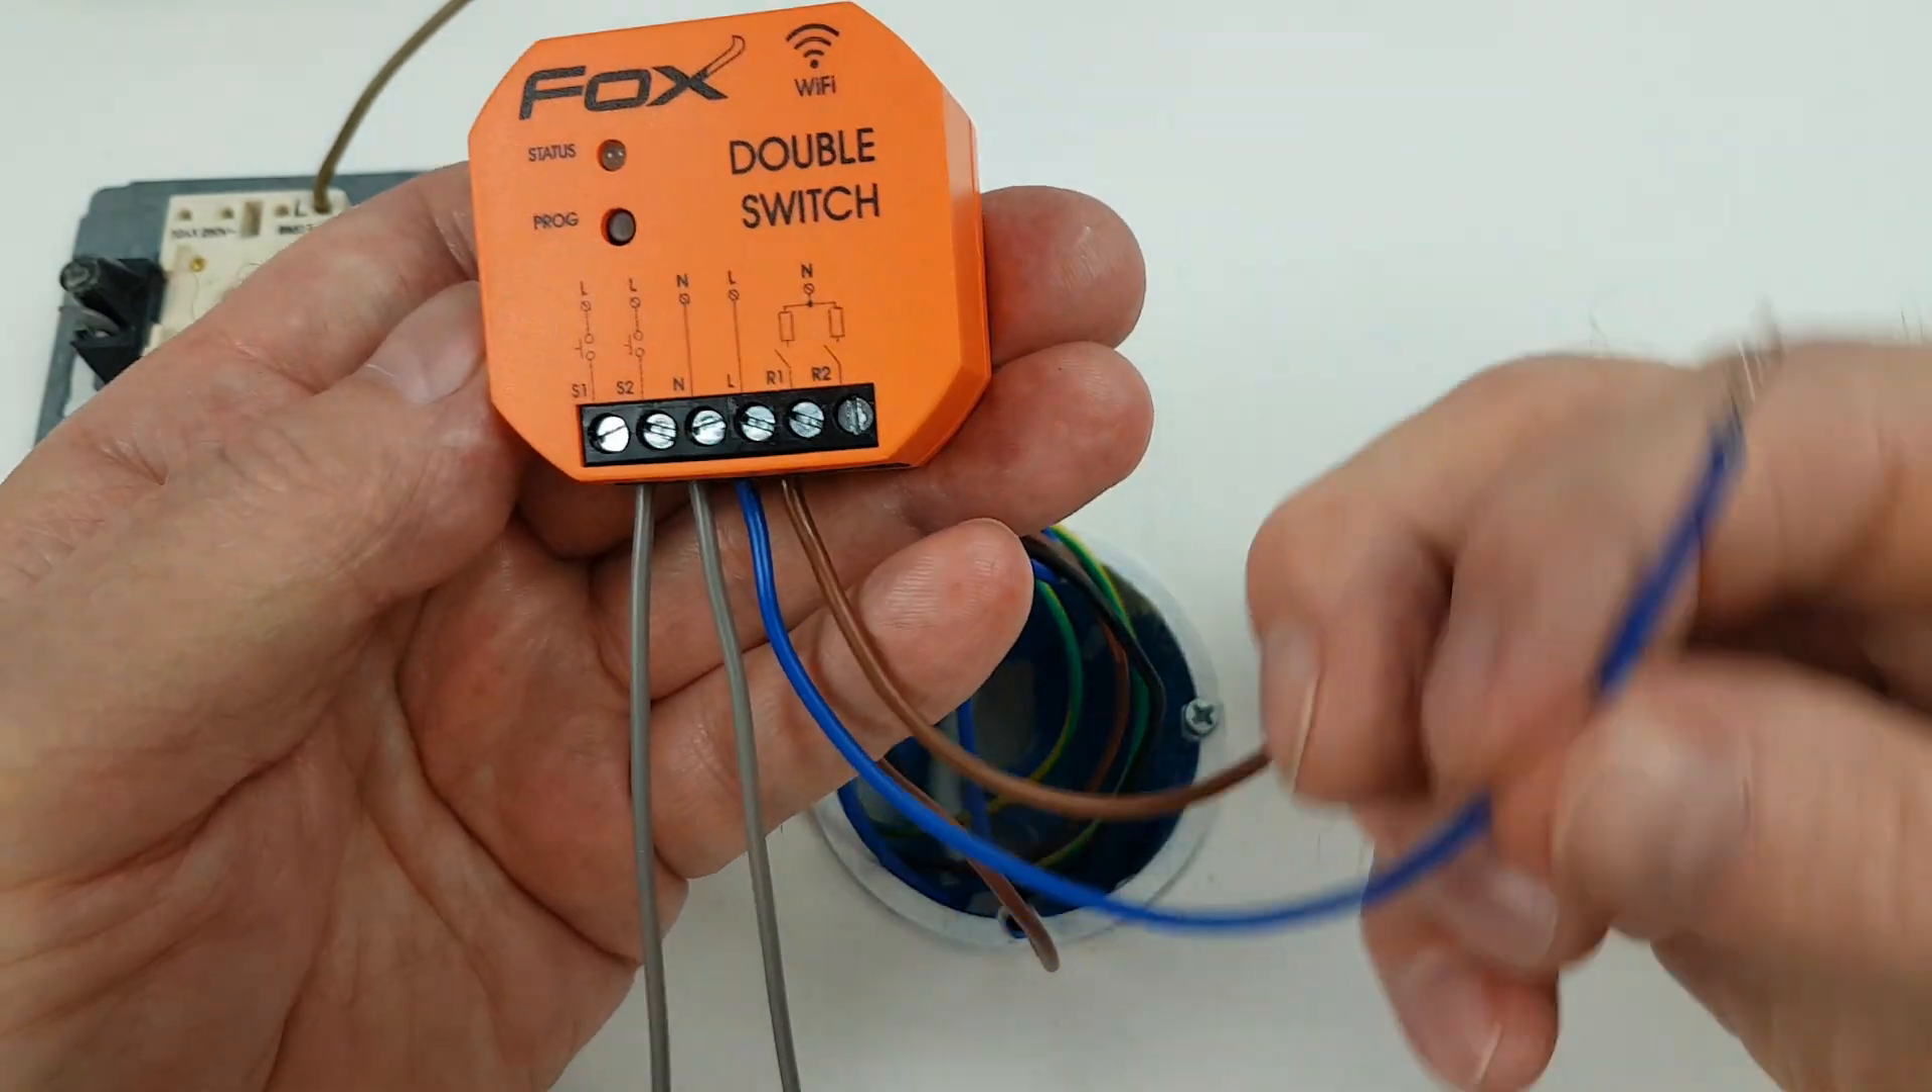Do modułu mam już wstępnie podłączone przewody, przewód brązowy, zasilanie L, przewód niebieski N oraz dwa szare przewody do sterowania modułem.